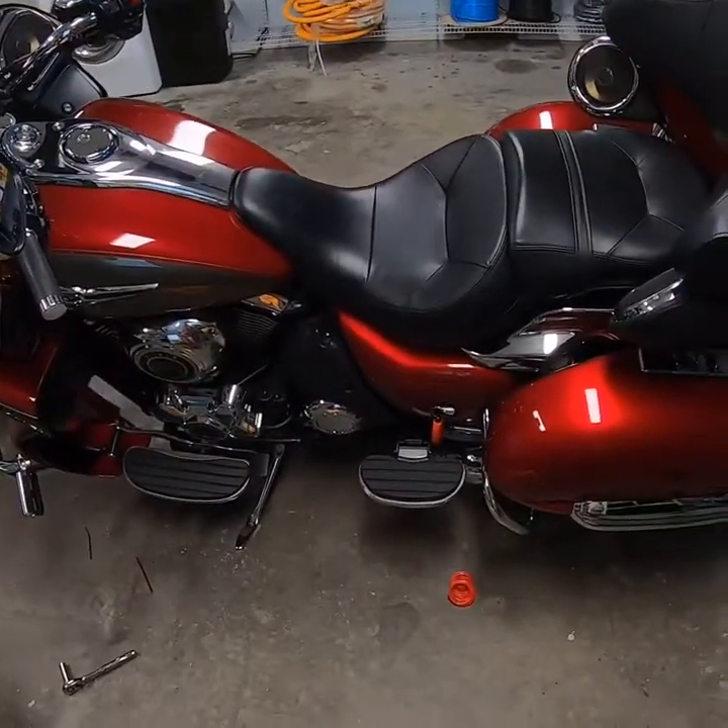And that's it. Our seat is on and our gas tank is back in.